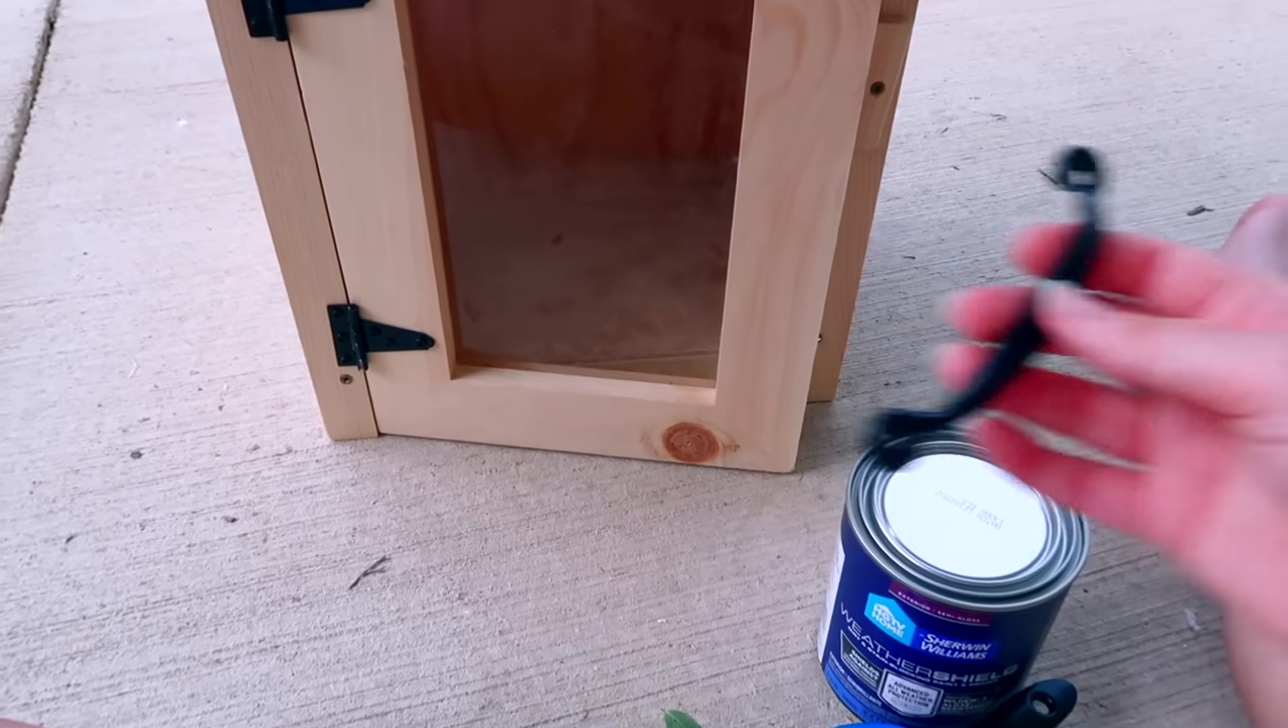I did not put on the handle yet.